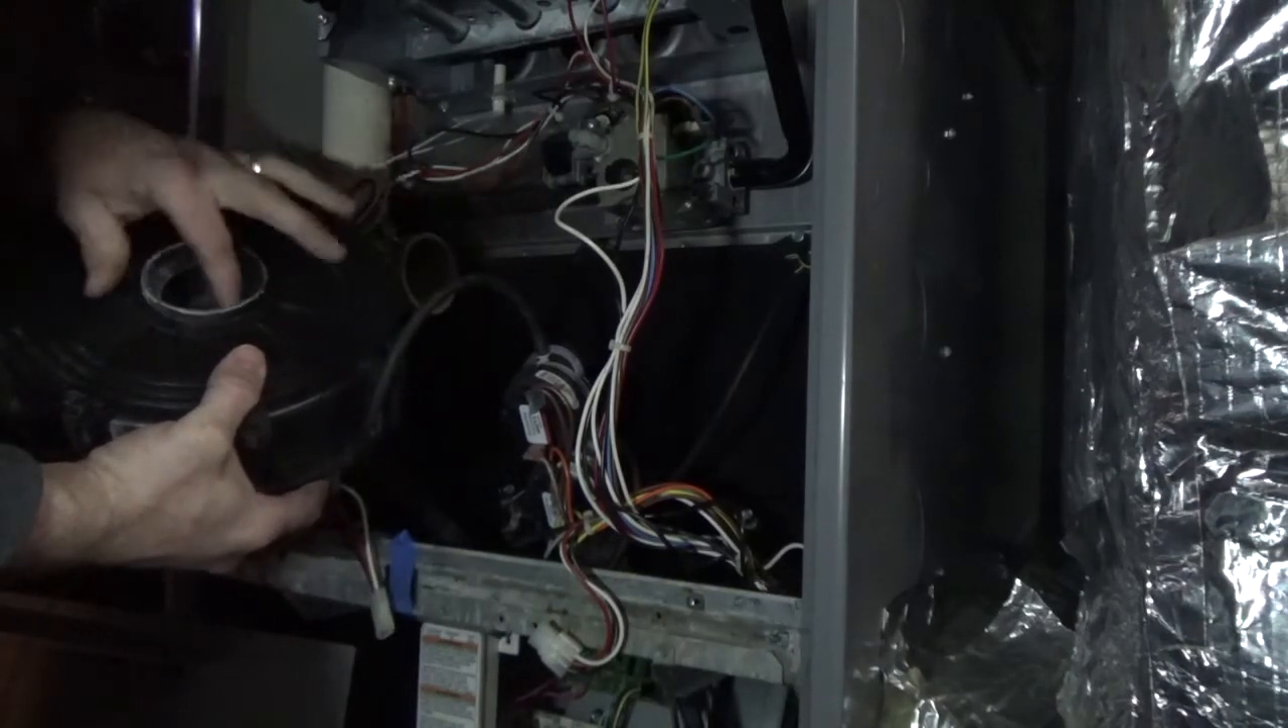Okay so there is the inducer assembly that is out.